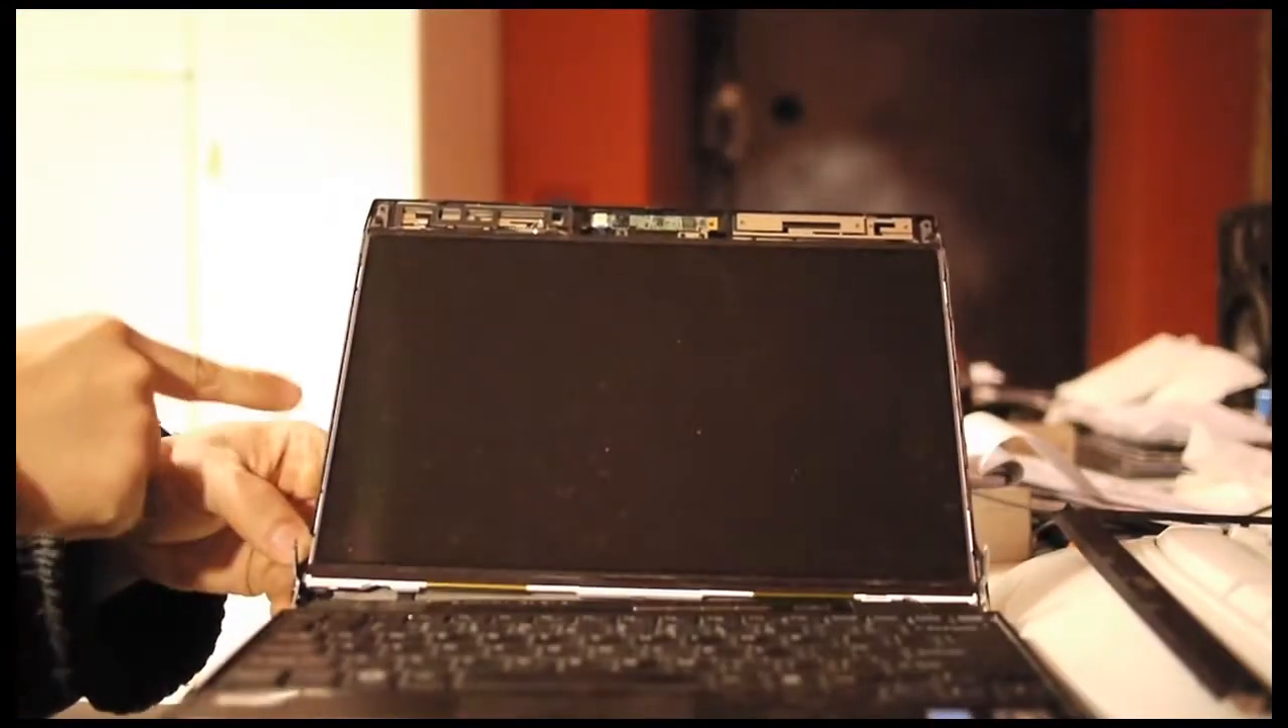And the frame should come off at this point. And now the LED panel is exposed.